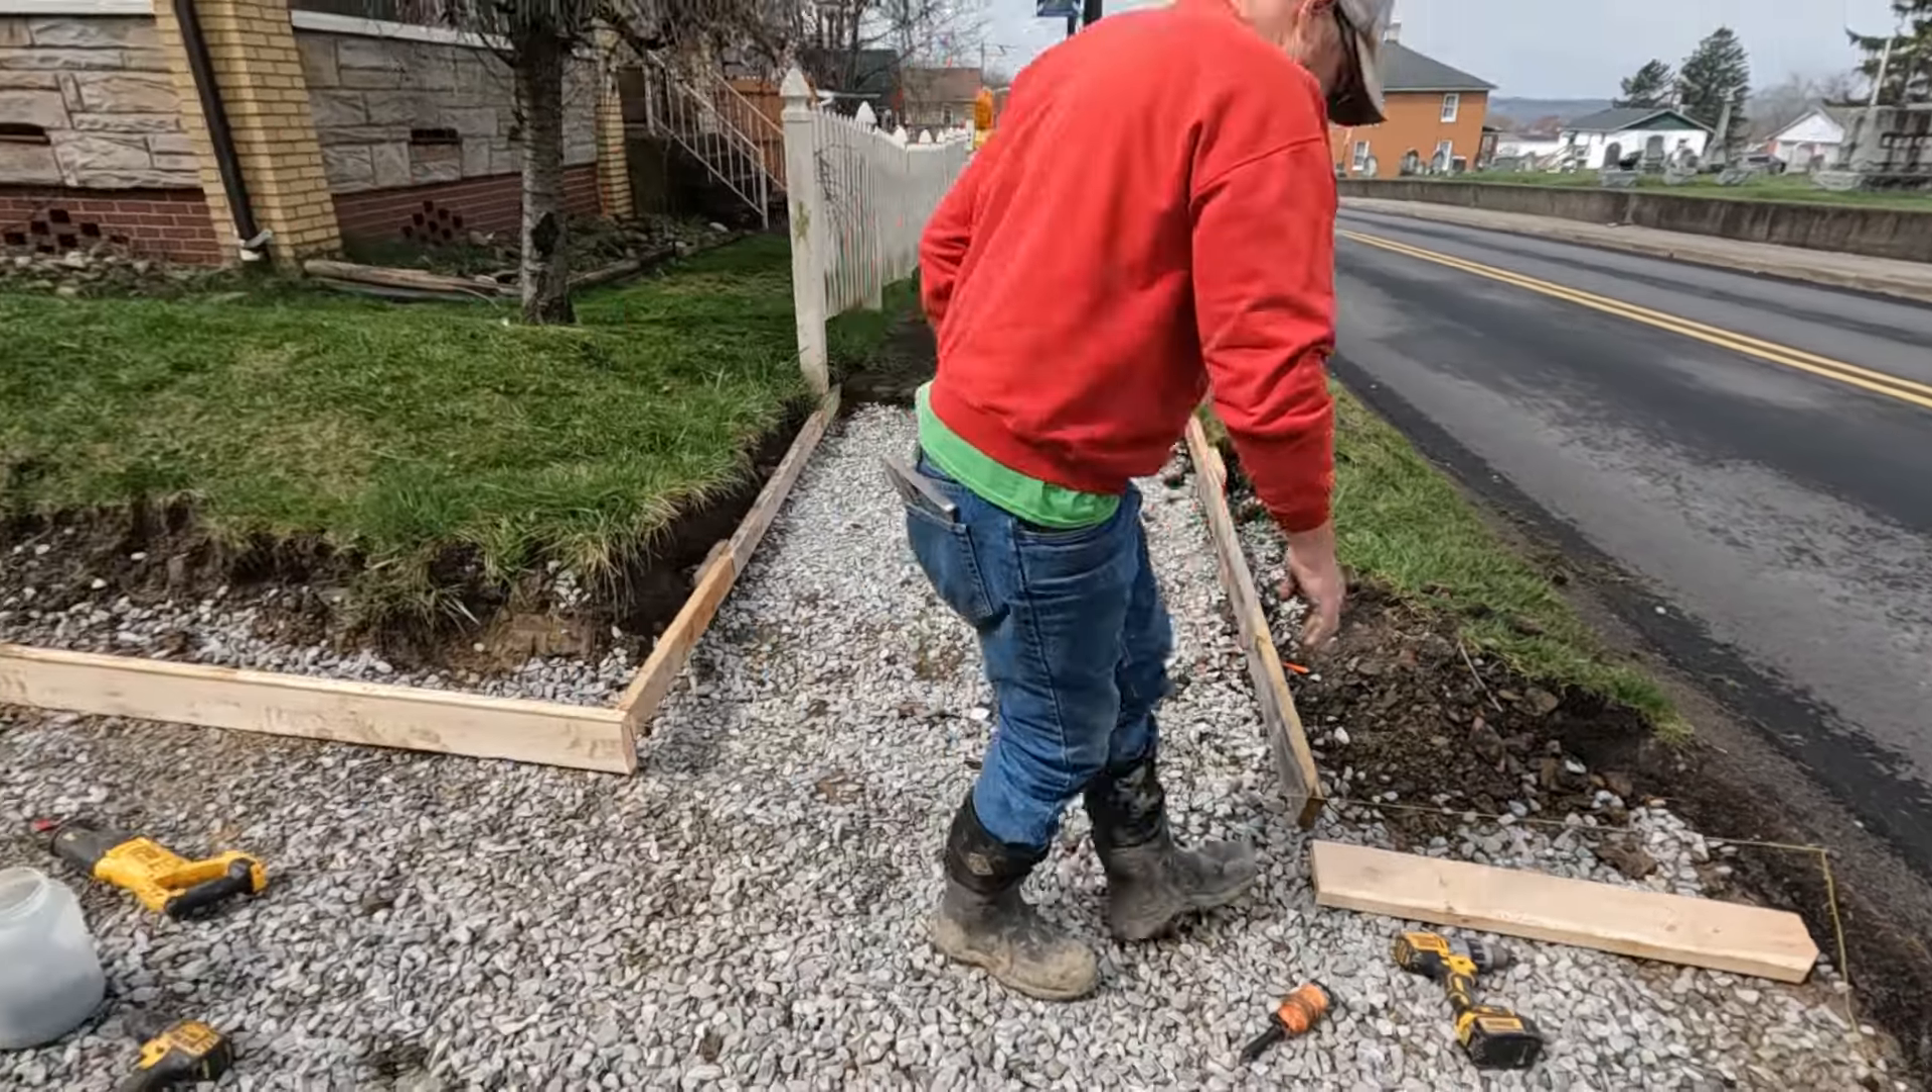So this side's pretty much done. My dad's just getting this final side put in here.